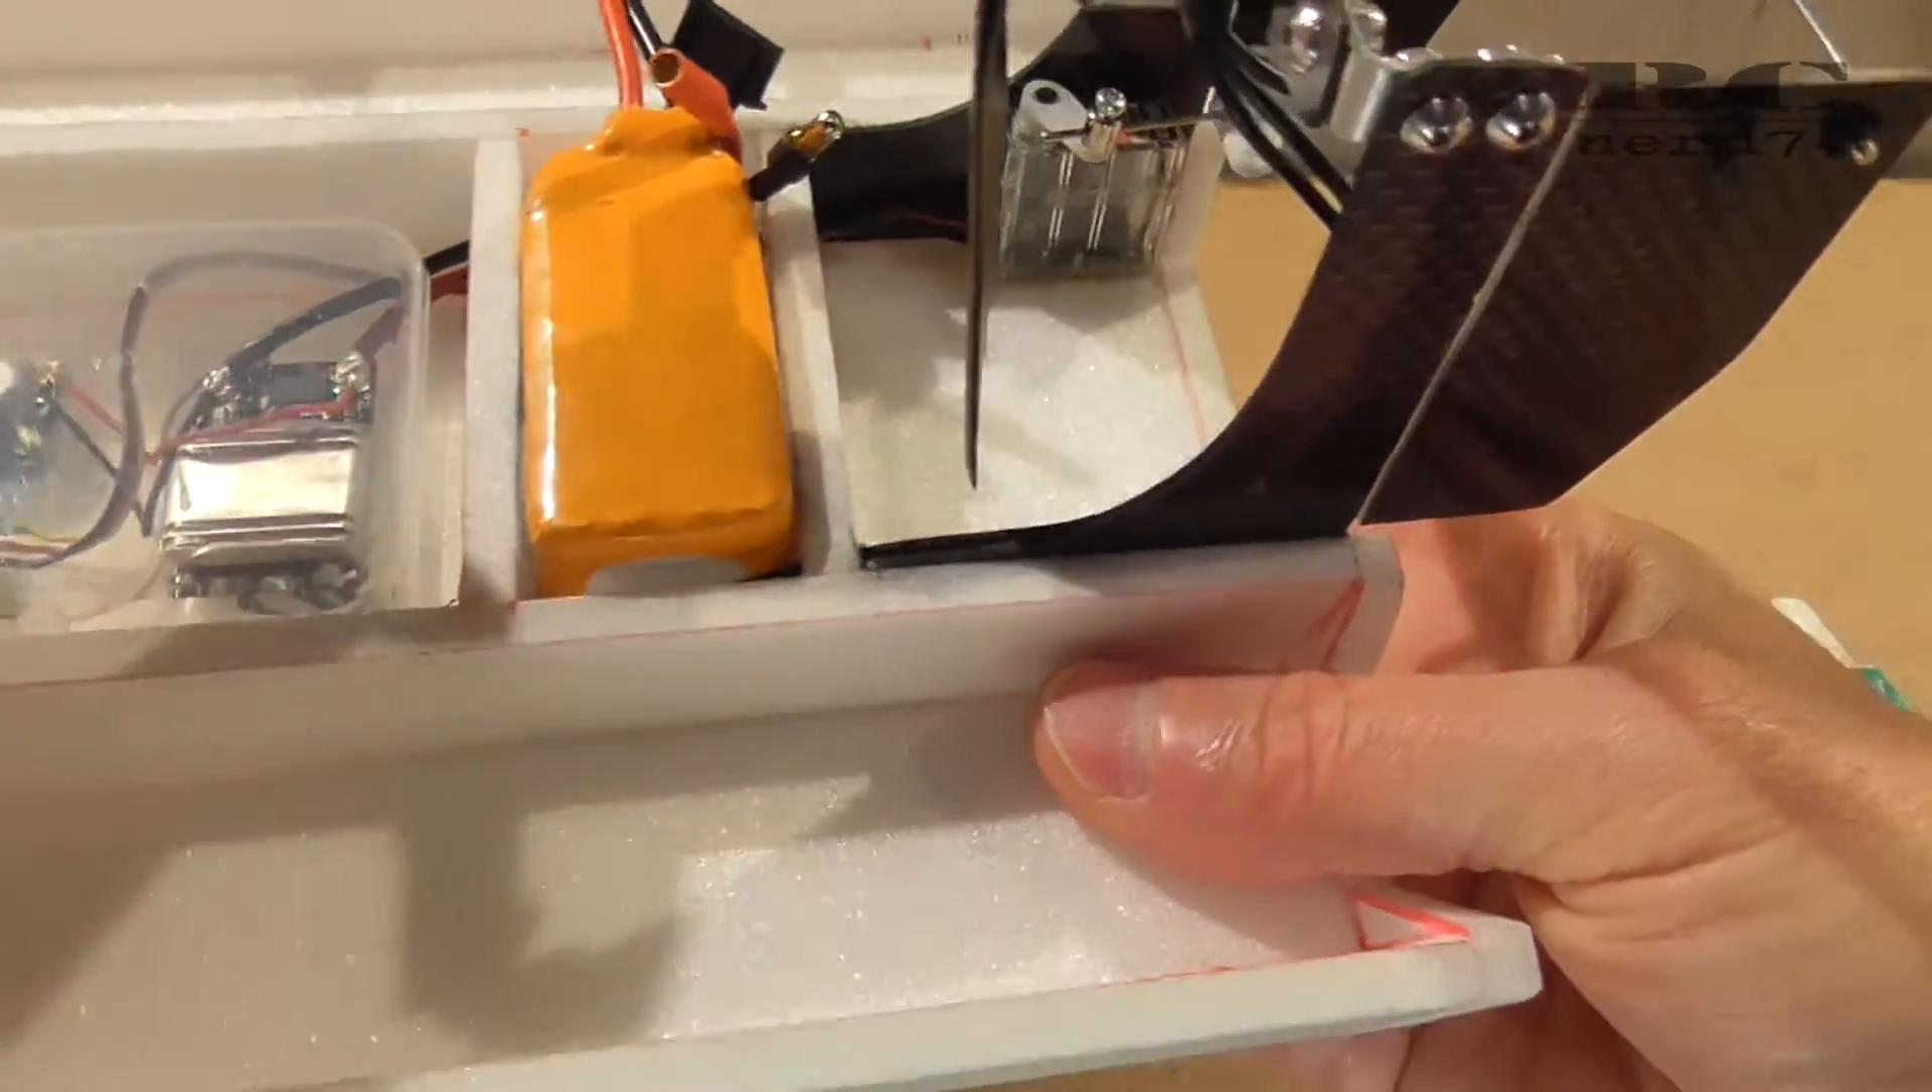To make the battery fit better I had to do a separate wall which makes the battery fit exactly into this compartment so I have a nice battery compartment.